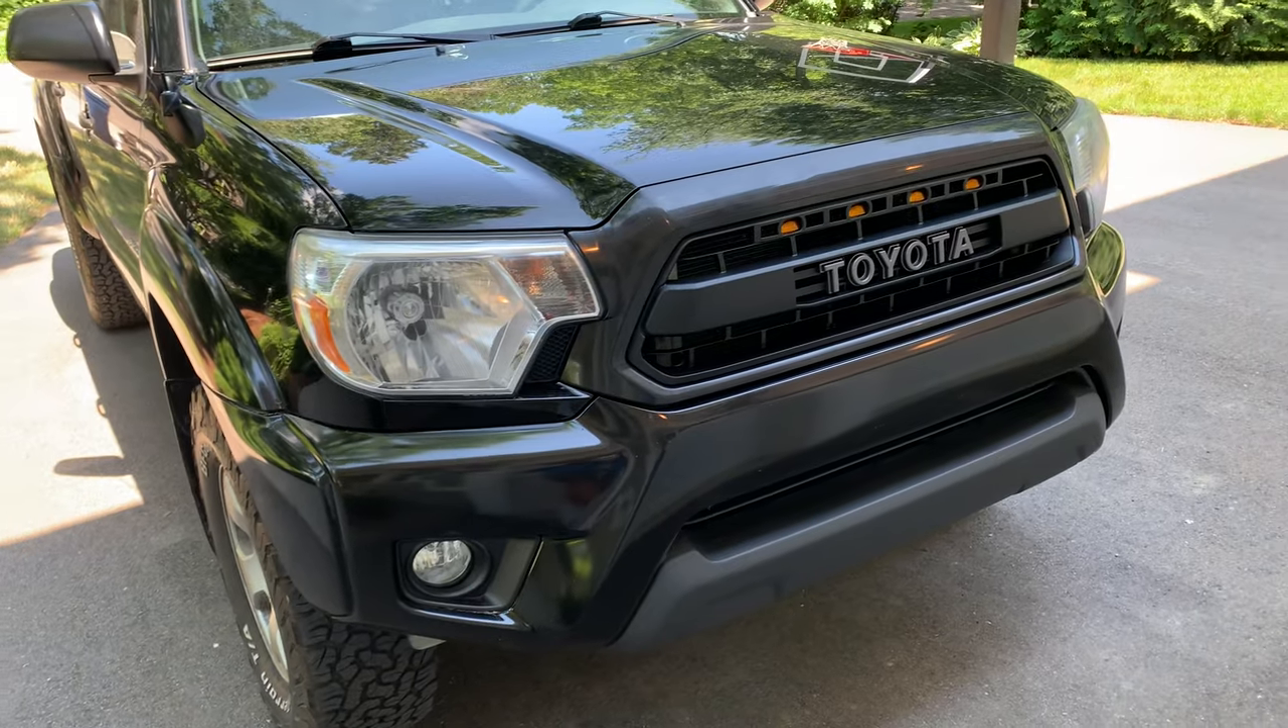Guys we have successfully finished installing our tacoma trd pro grill with the amber raptor lights.